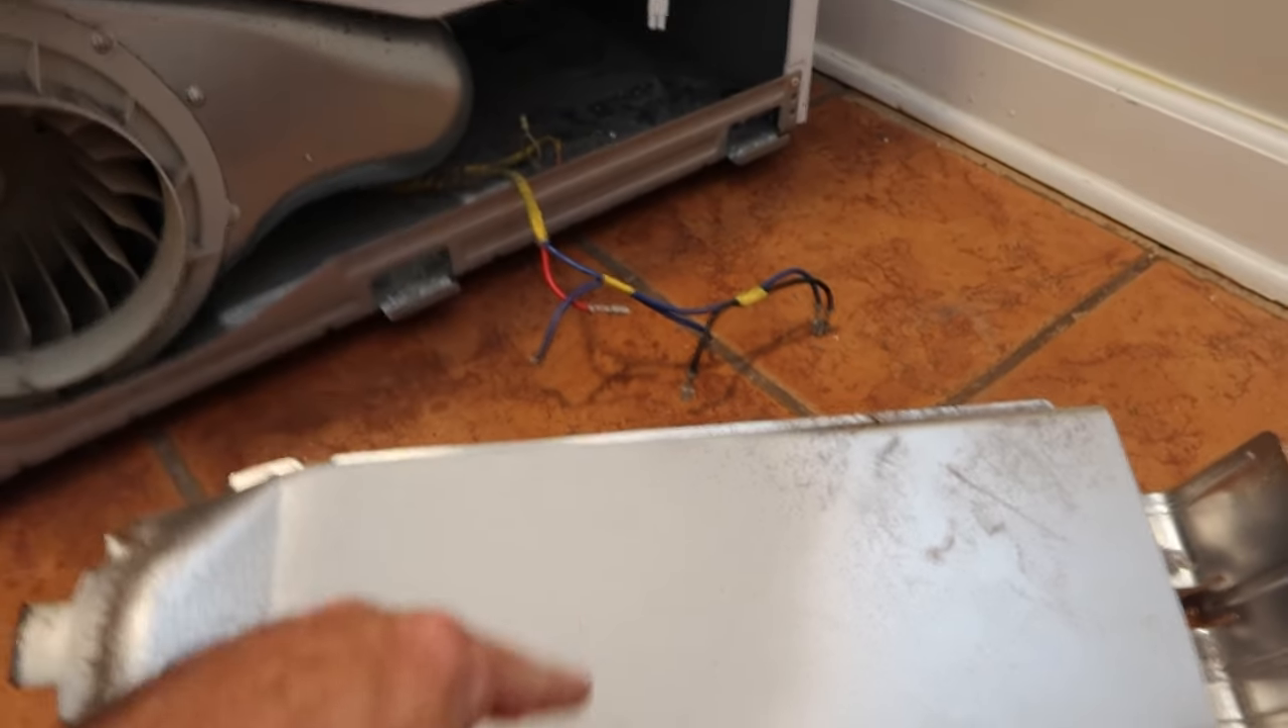Alright so we've got the assembly completely removed.